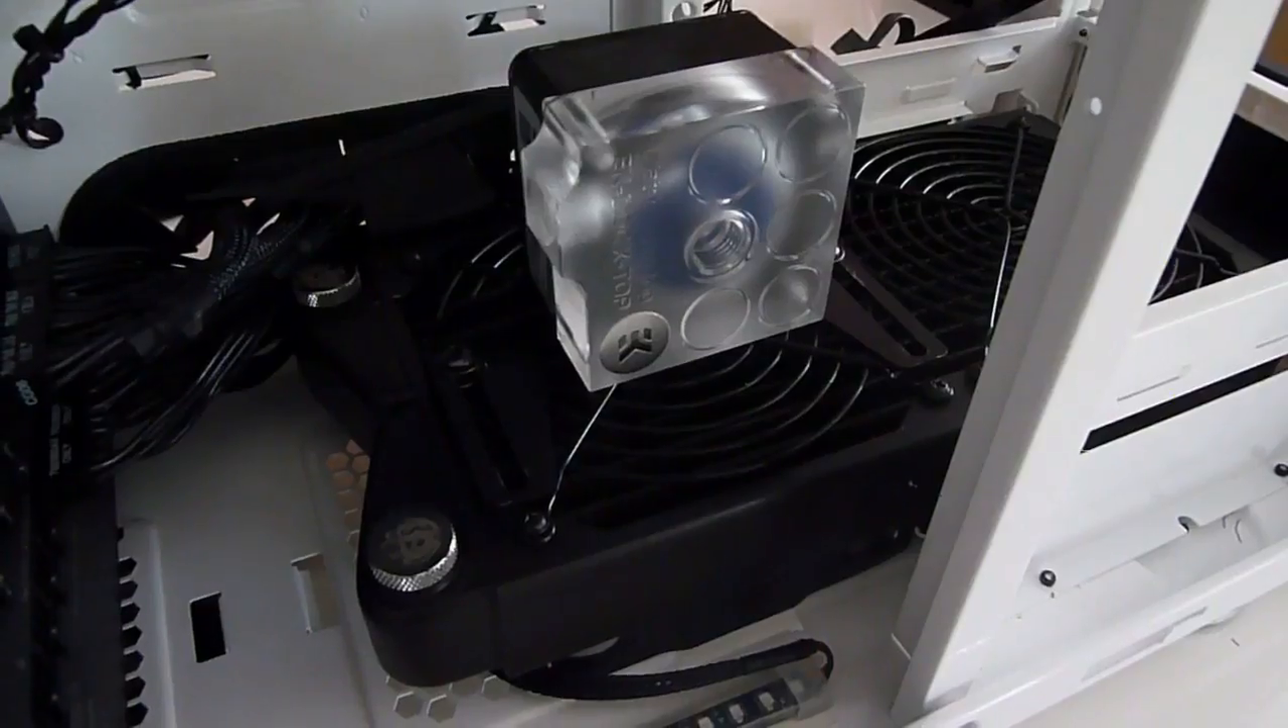Donc voilà, la pompe est montée sur le radiateur.